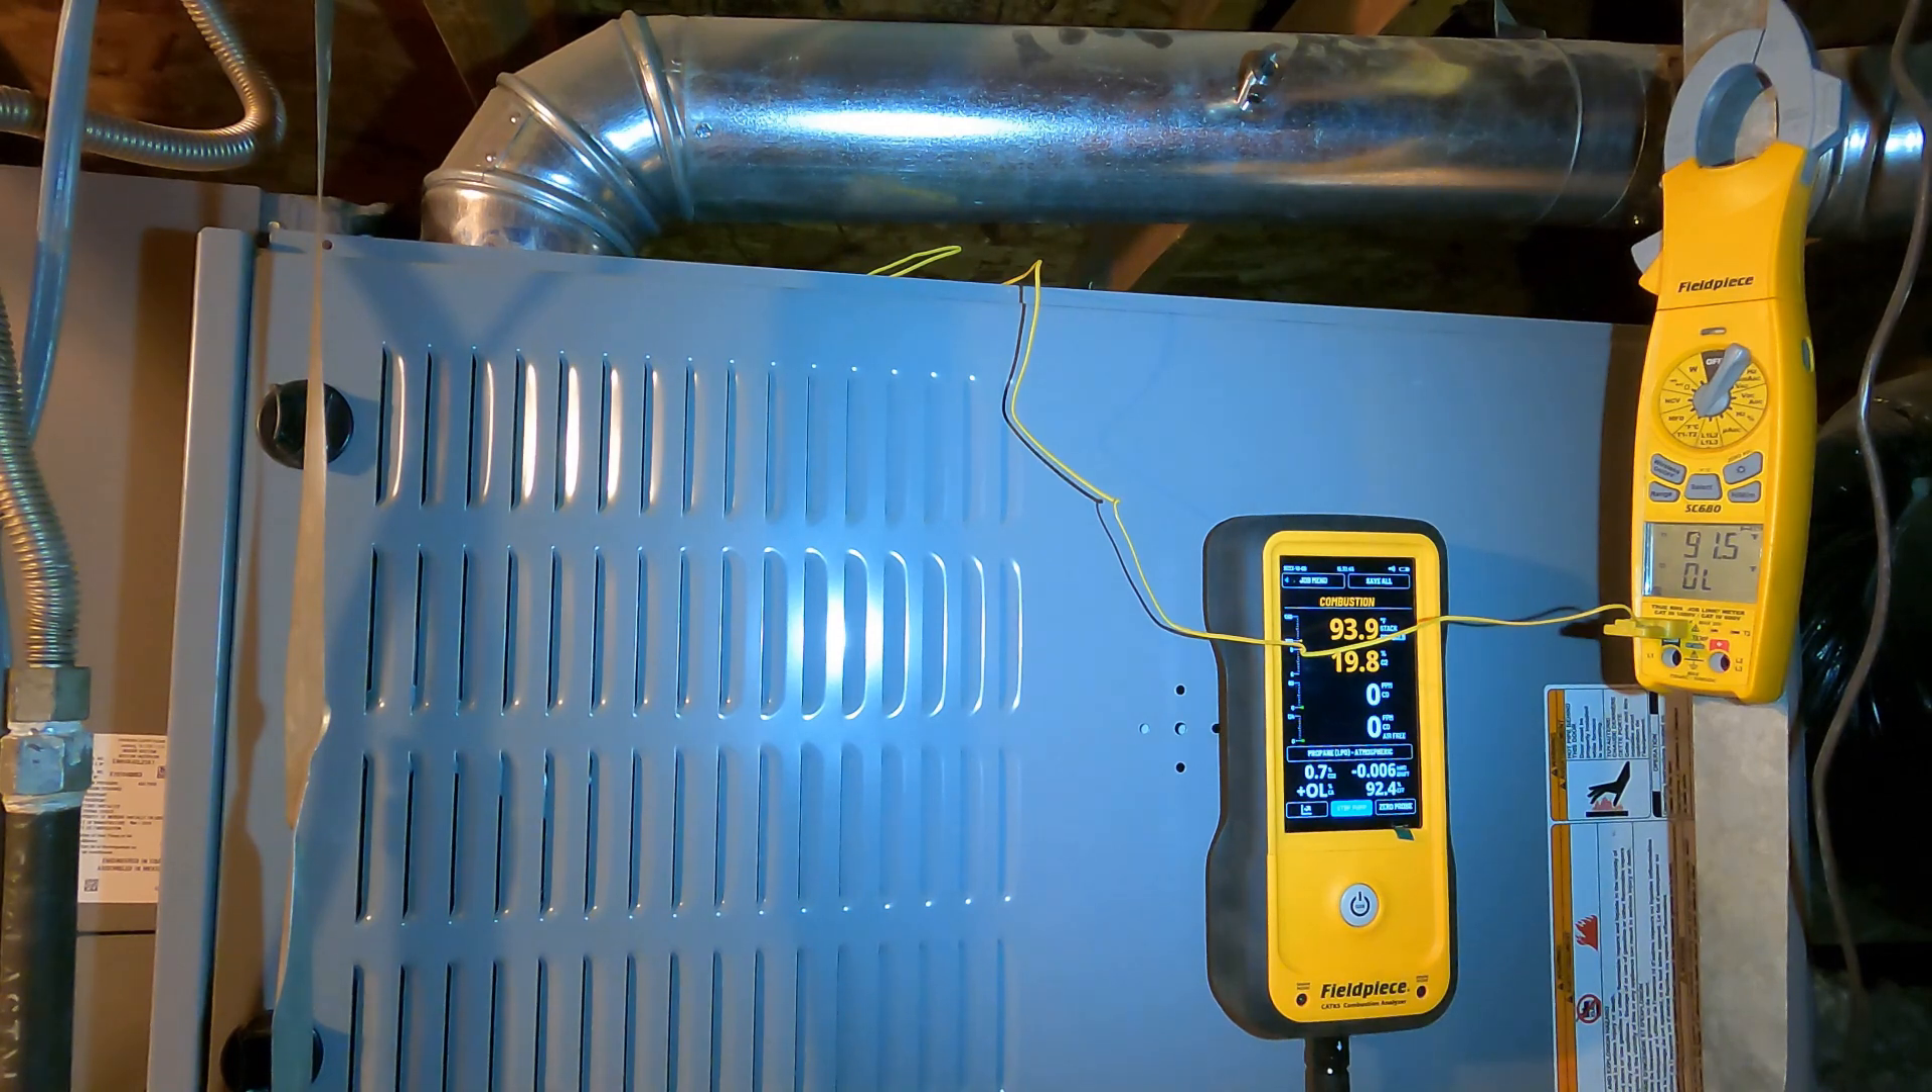All right so i already got the door back on.